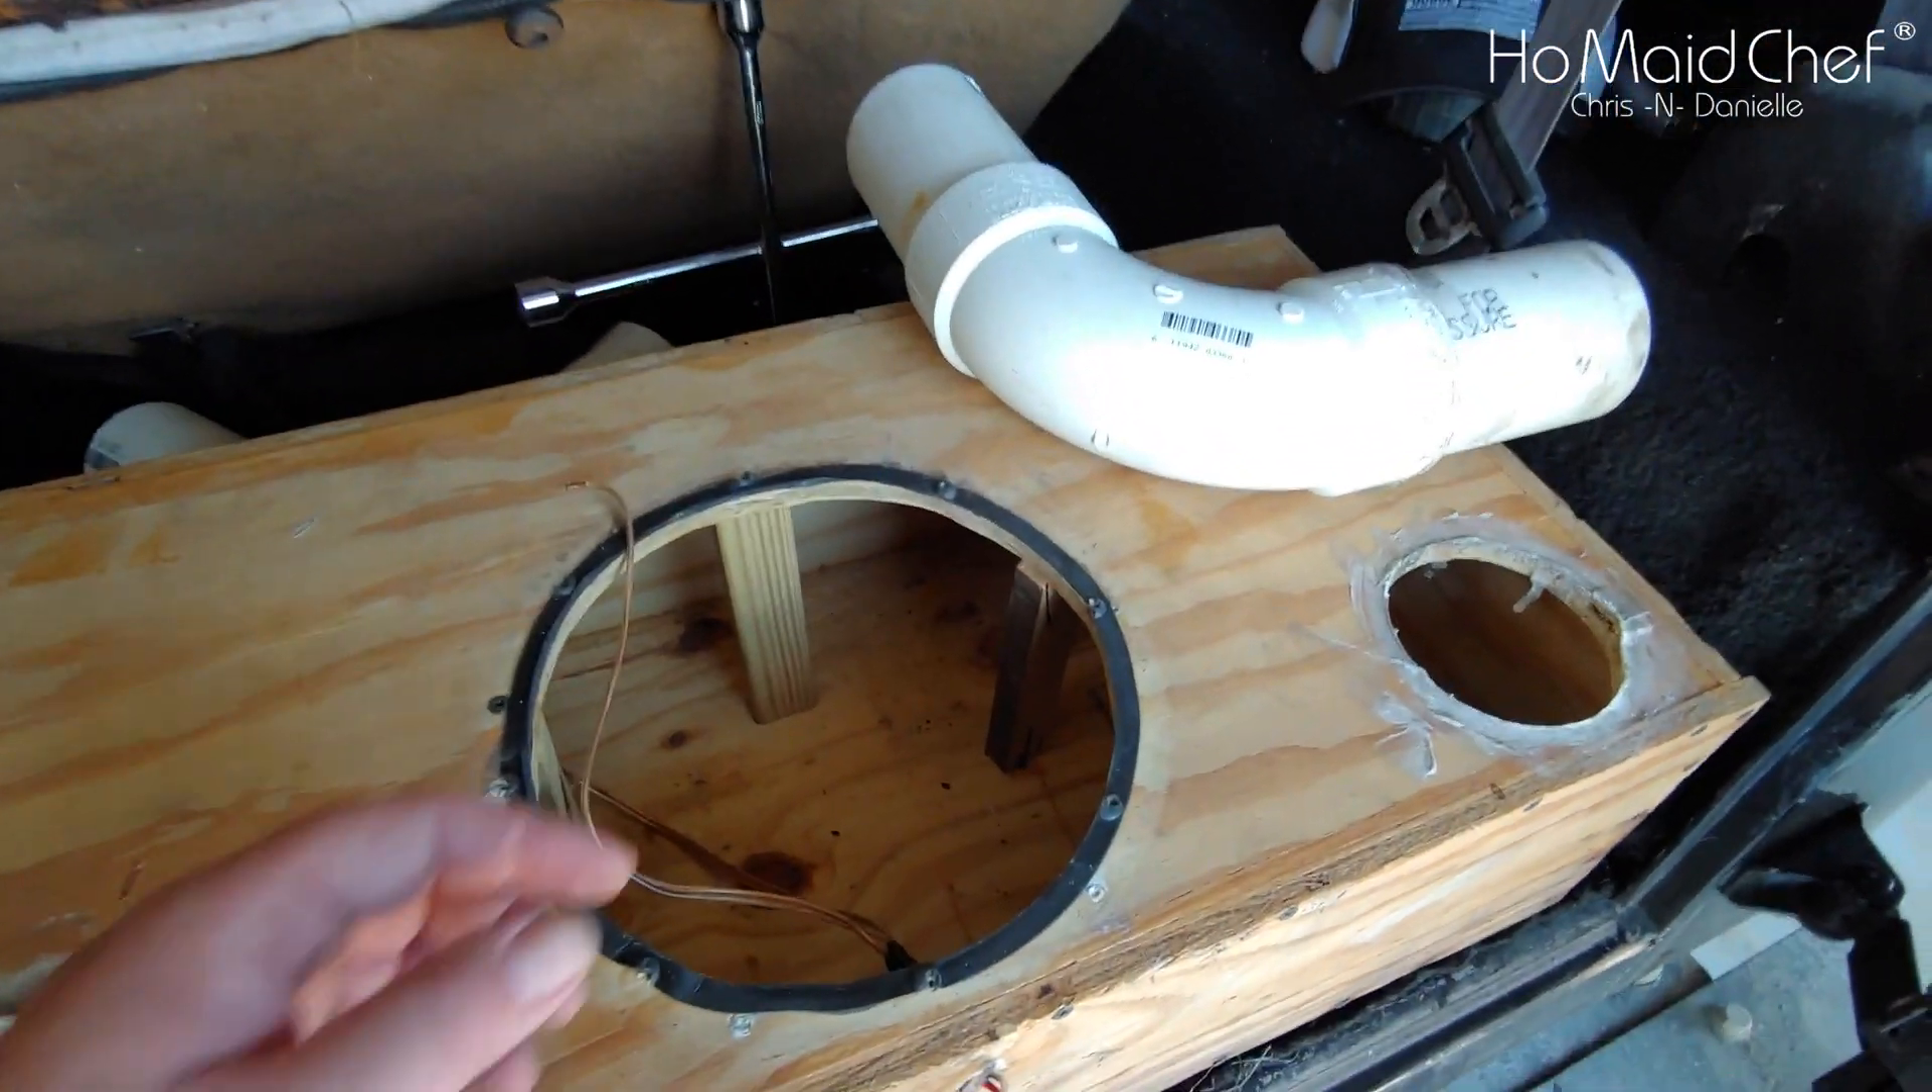Okay this is our old box taken apart with the speaker out.